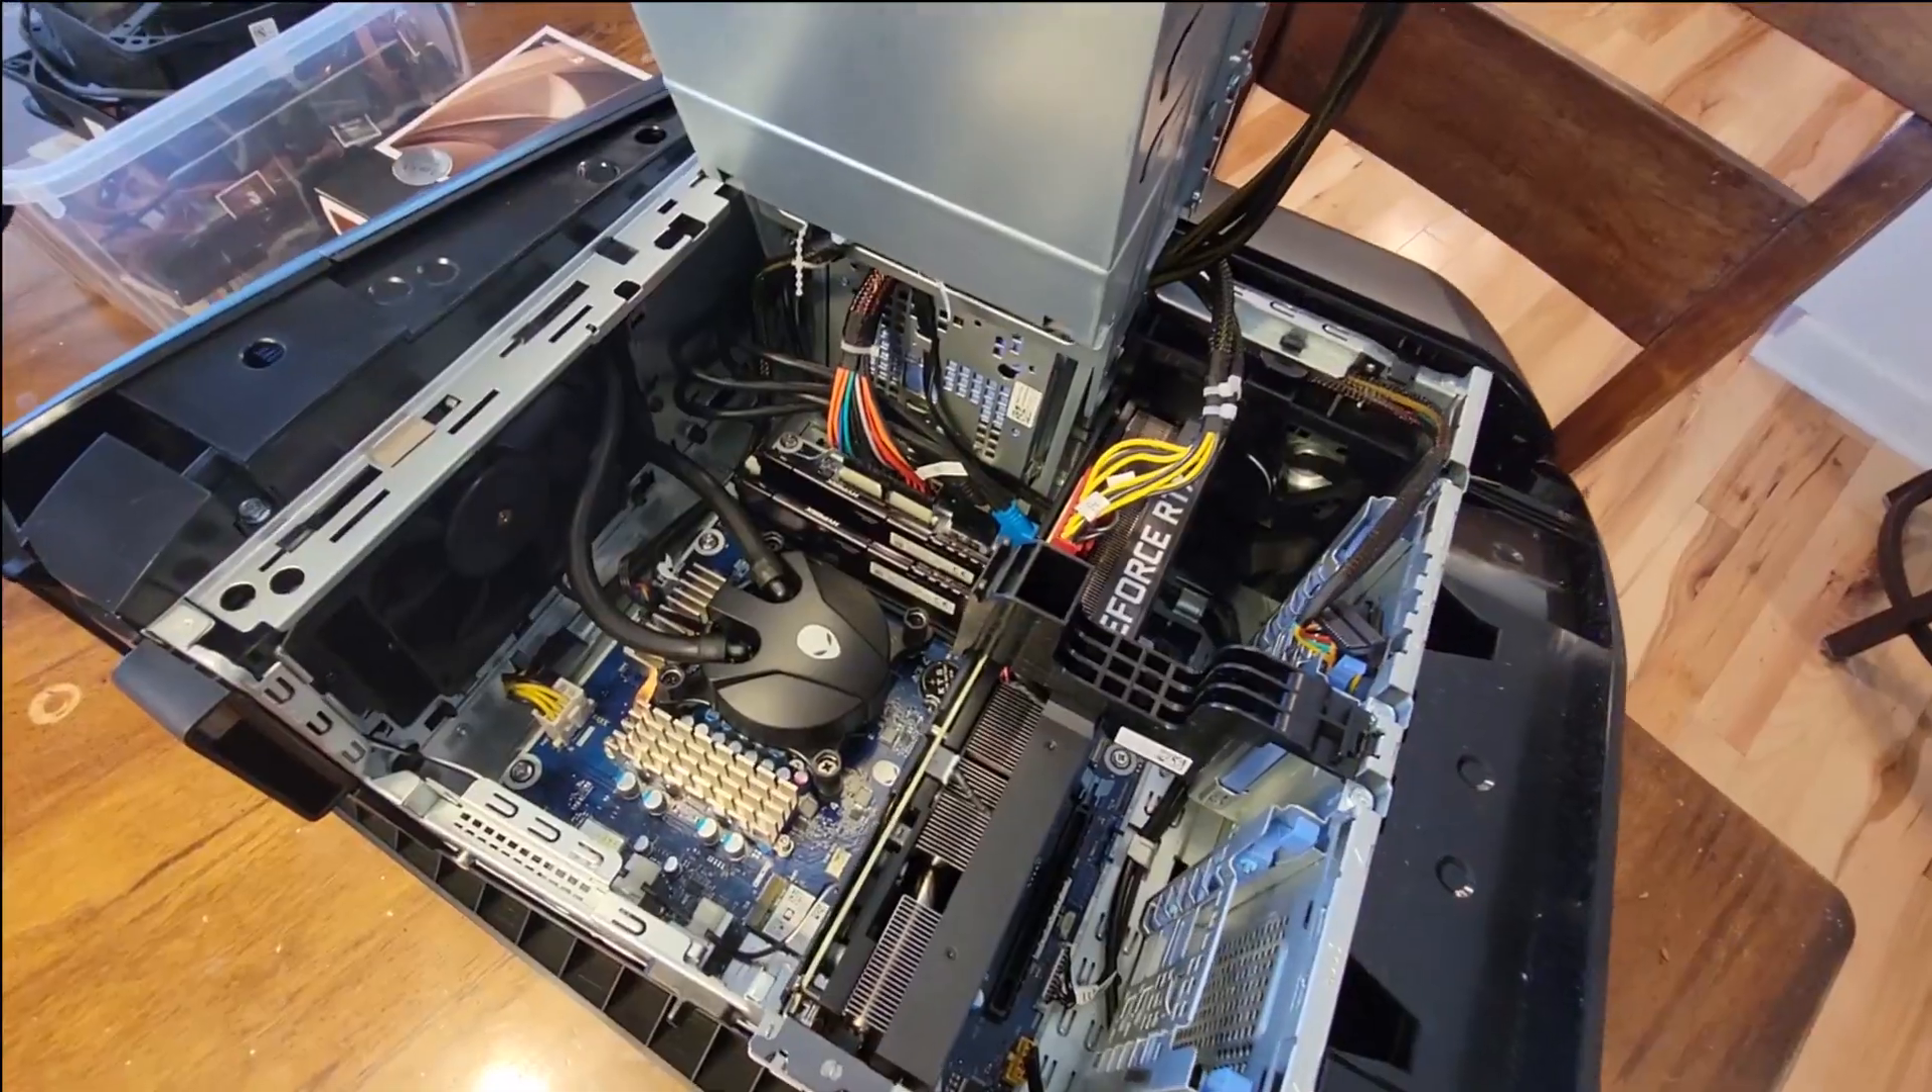Got the power supply up and out of the way.